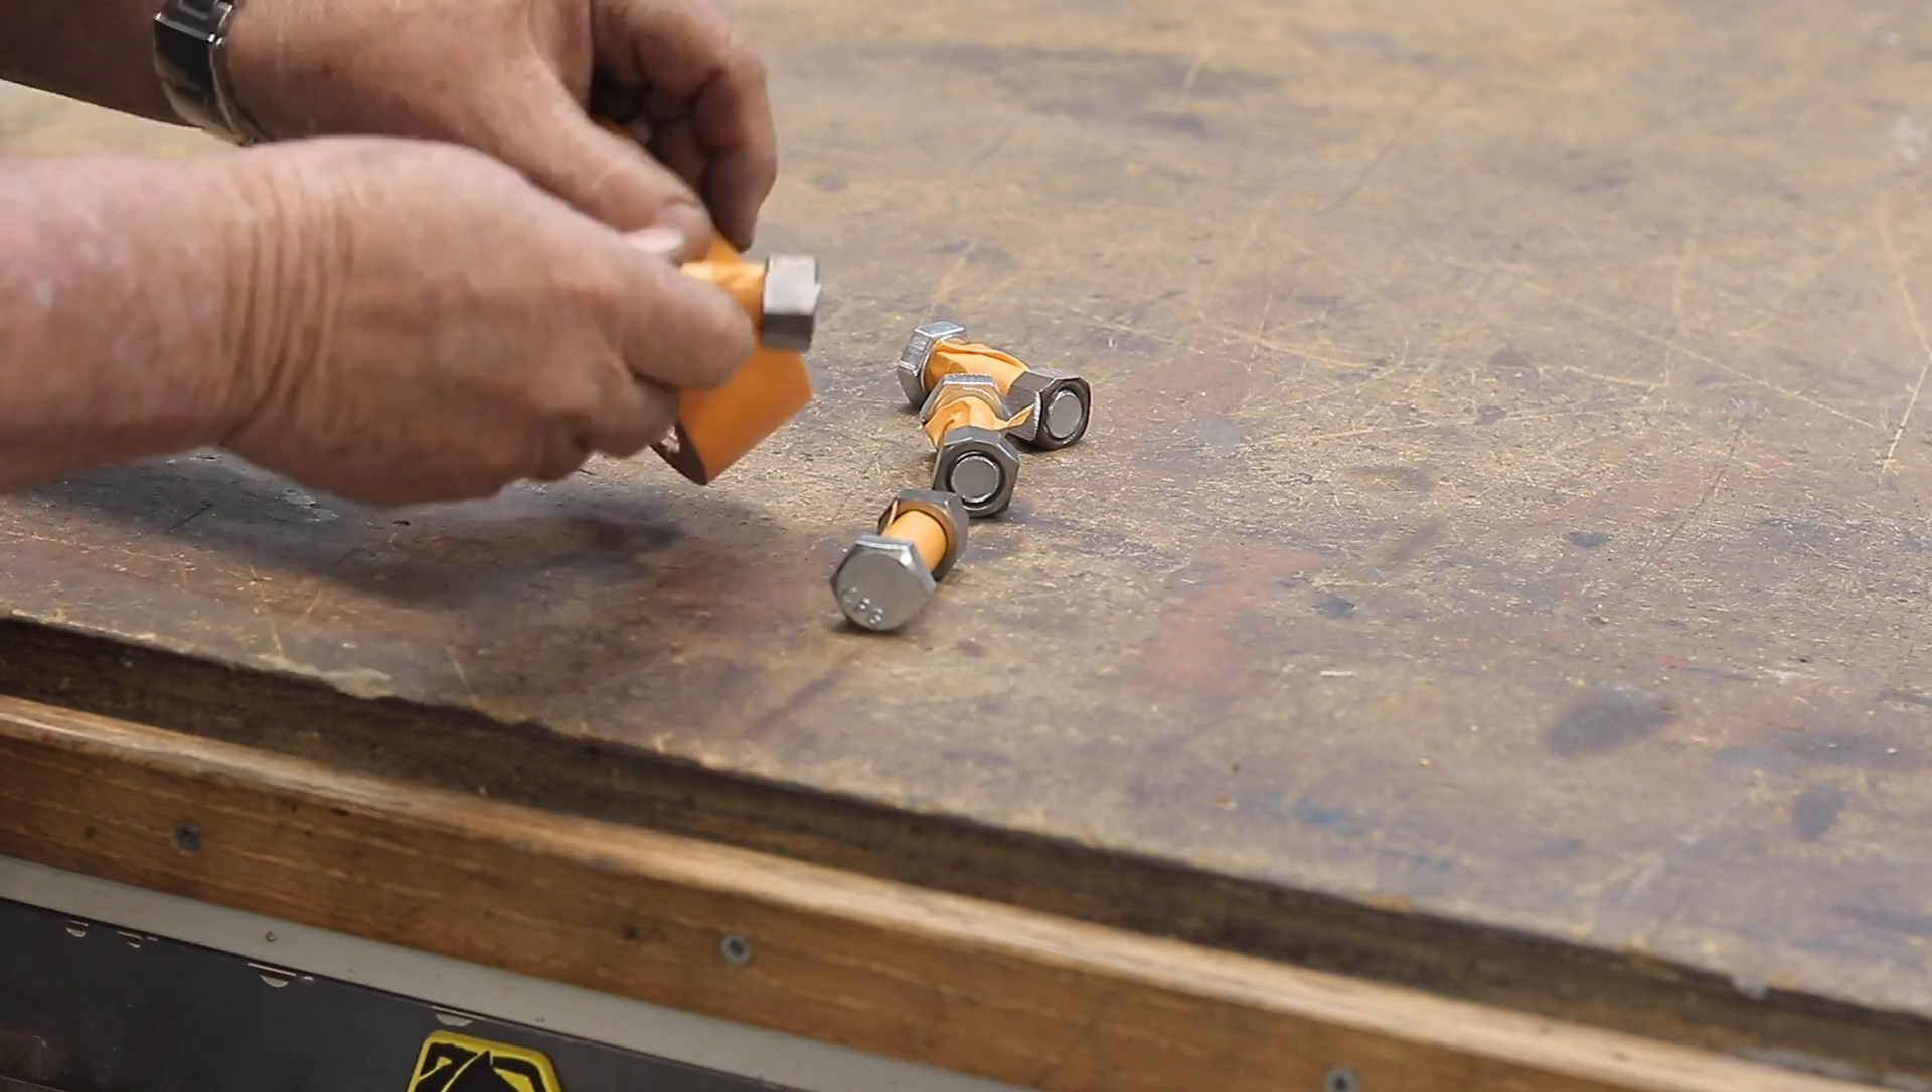This is a half inch bolt right here and you can see I just put them in there and then put some tape on the threads.